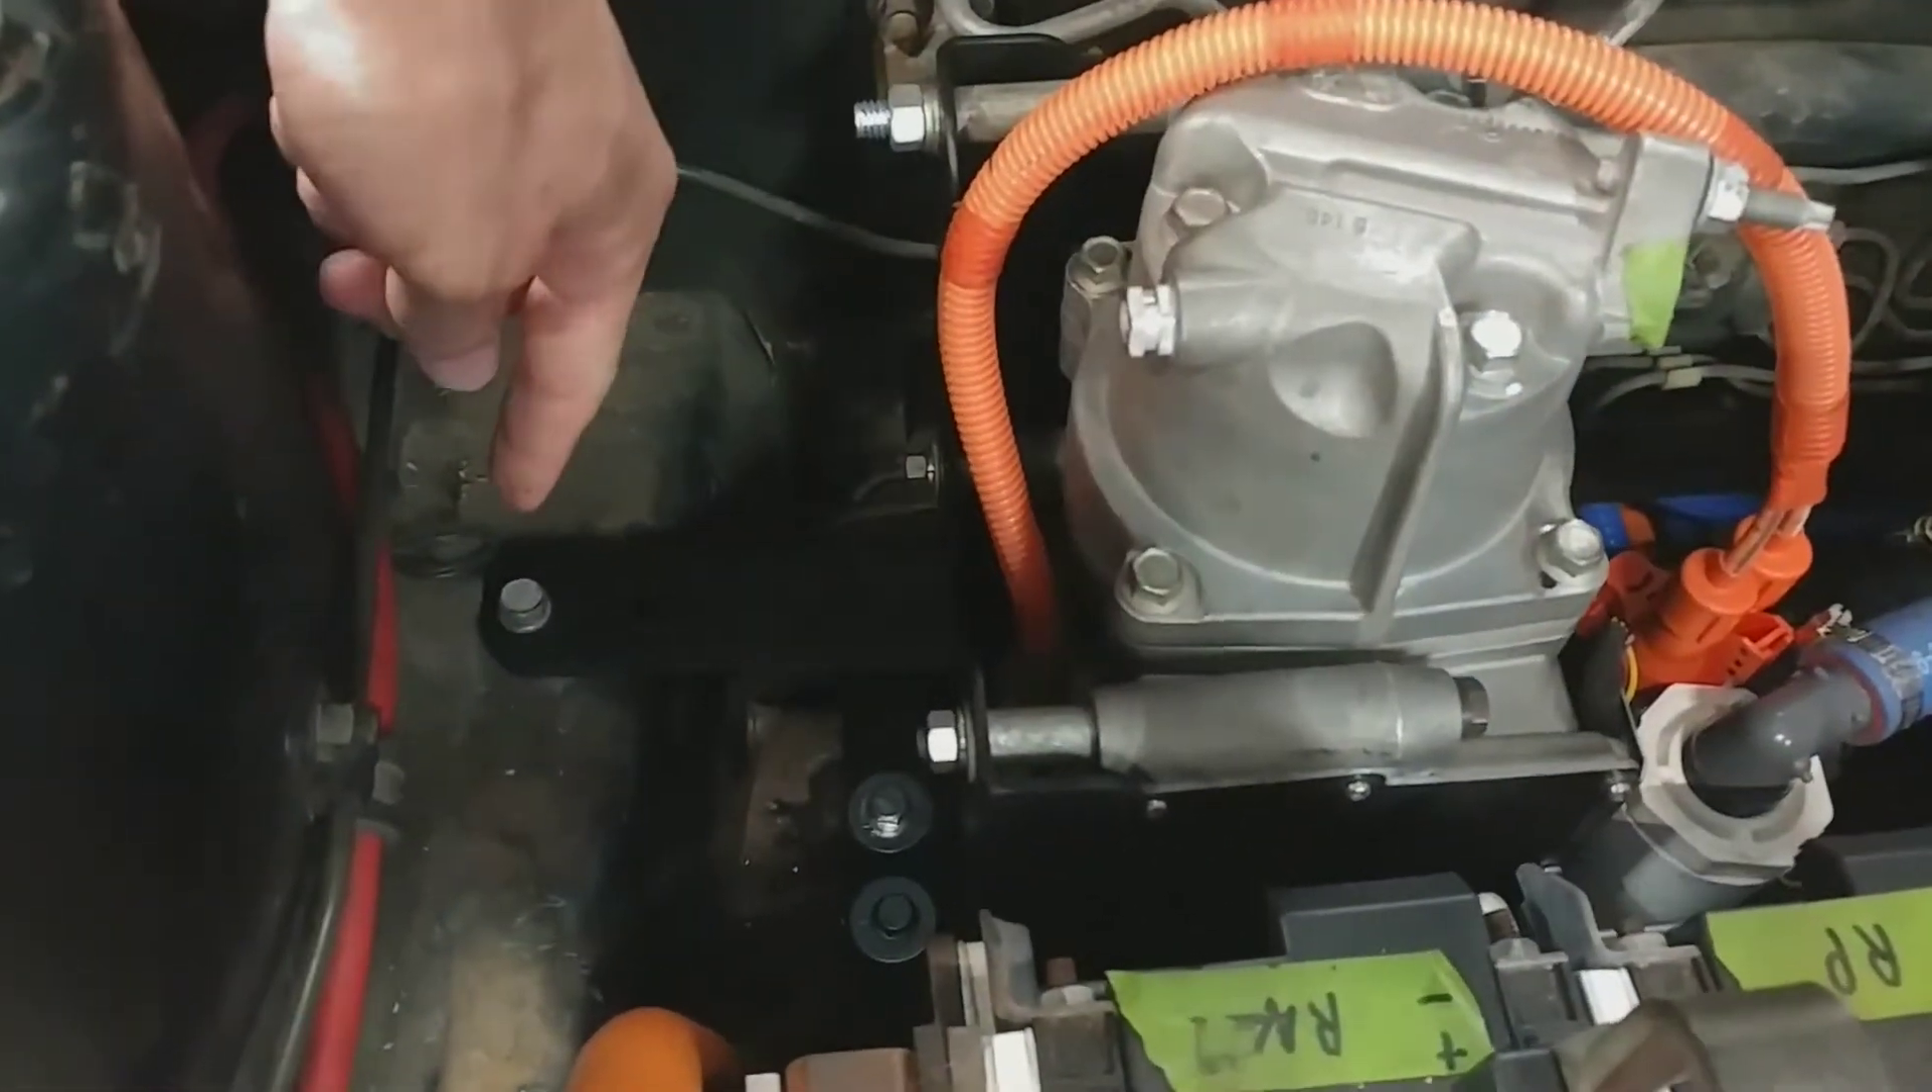Here's the AC compressor bolted in with the finished bracket.